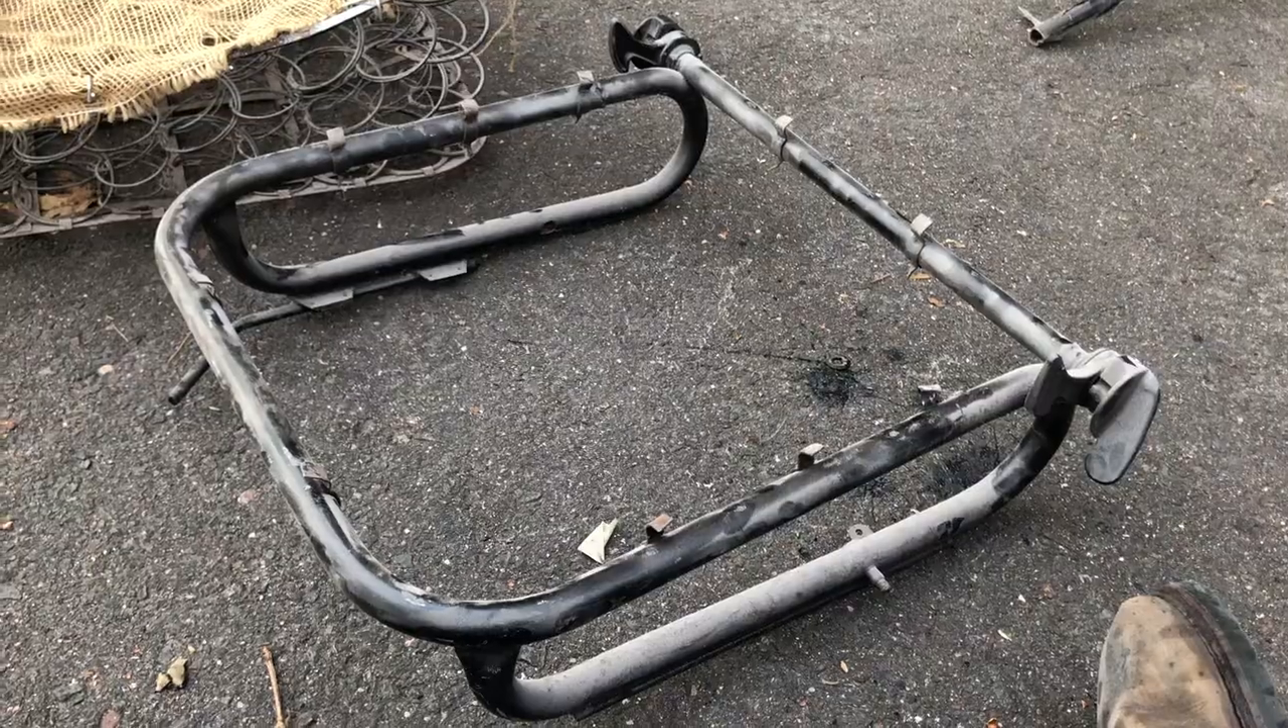I've gotten the springs off the frame and you can see all these little seat barbs they hold the covers on.